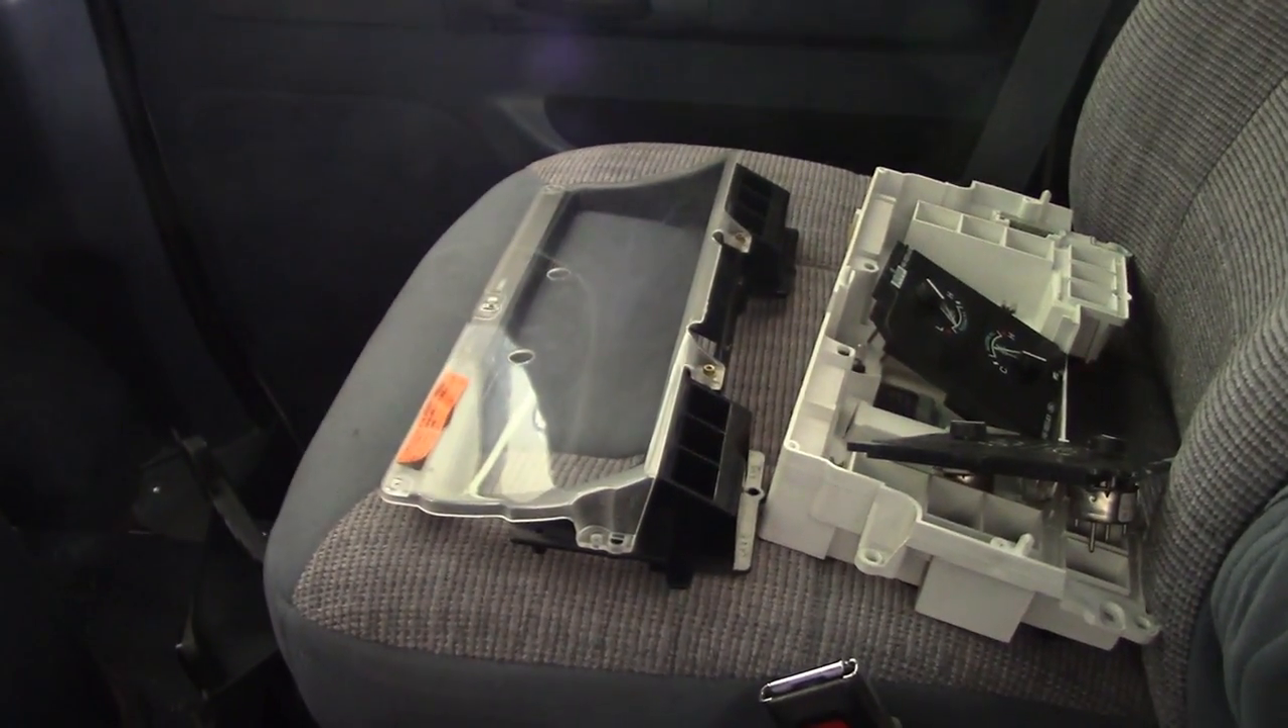I tore the dash completely apart and pulled the instrument cluster out.